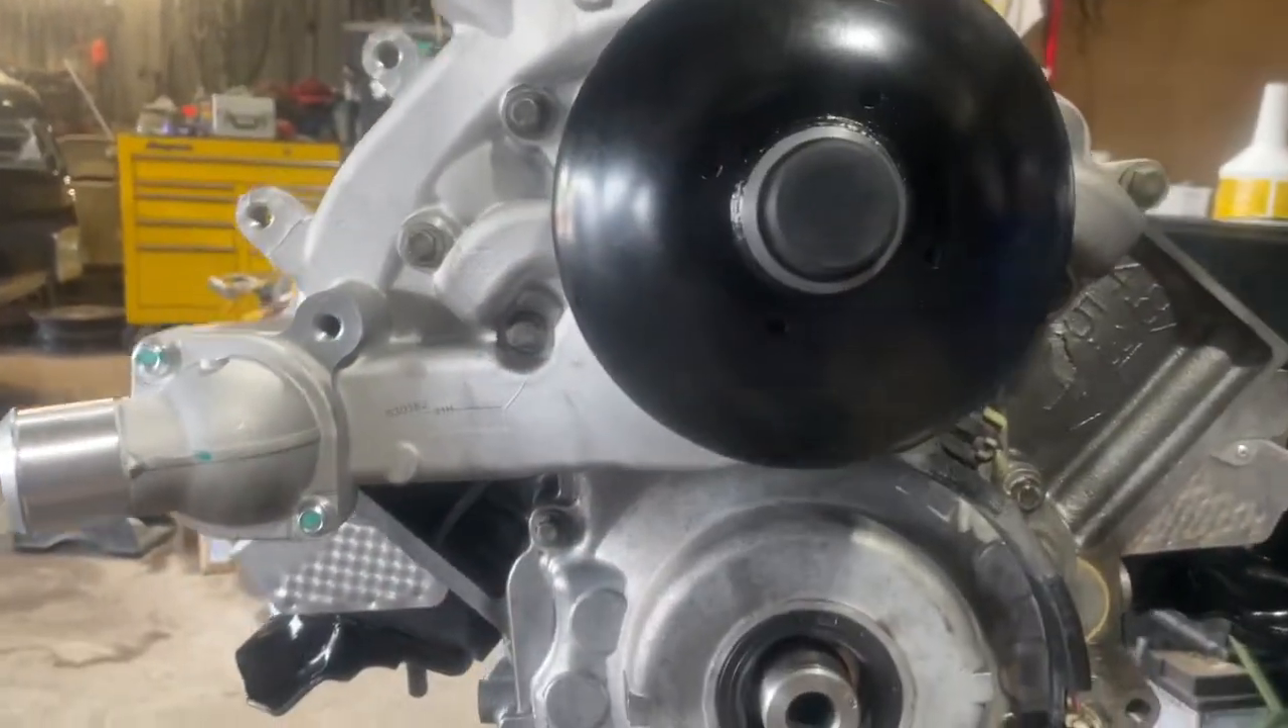All right y 'all my water pump is in place with my six number tens all around.